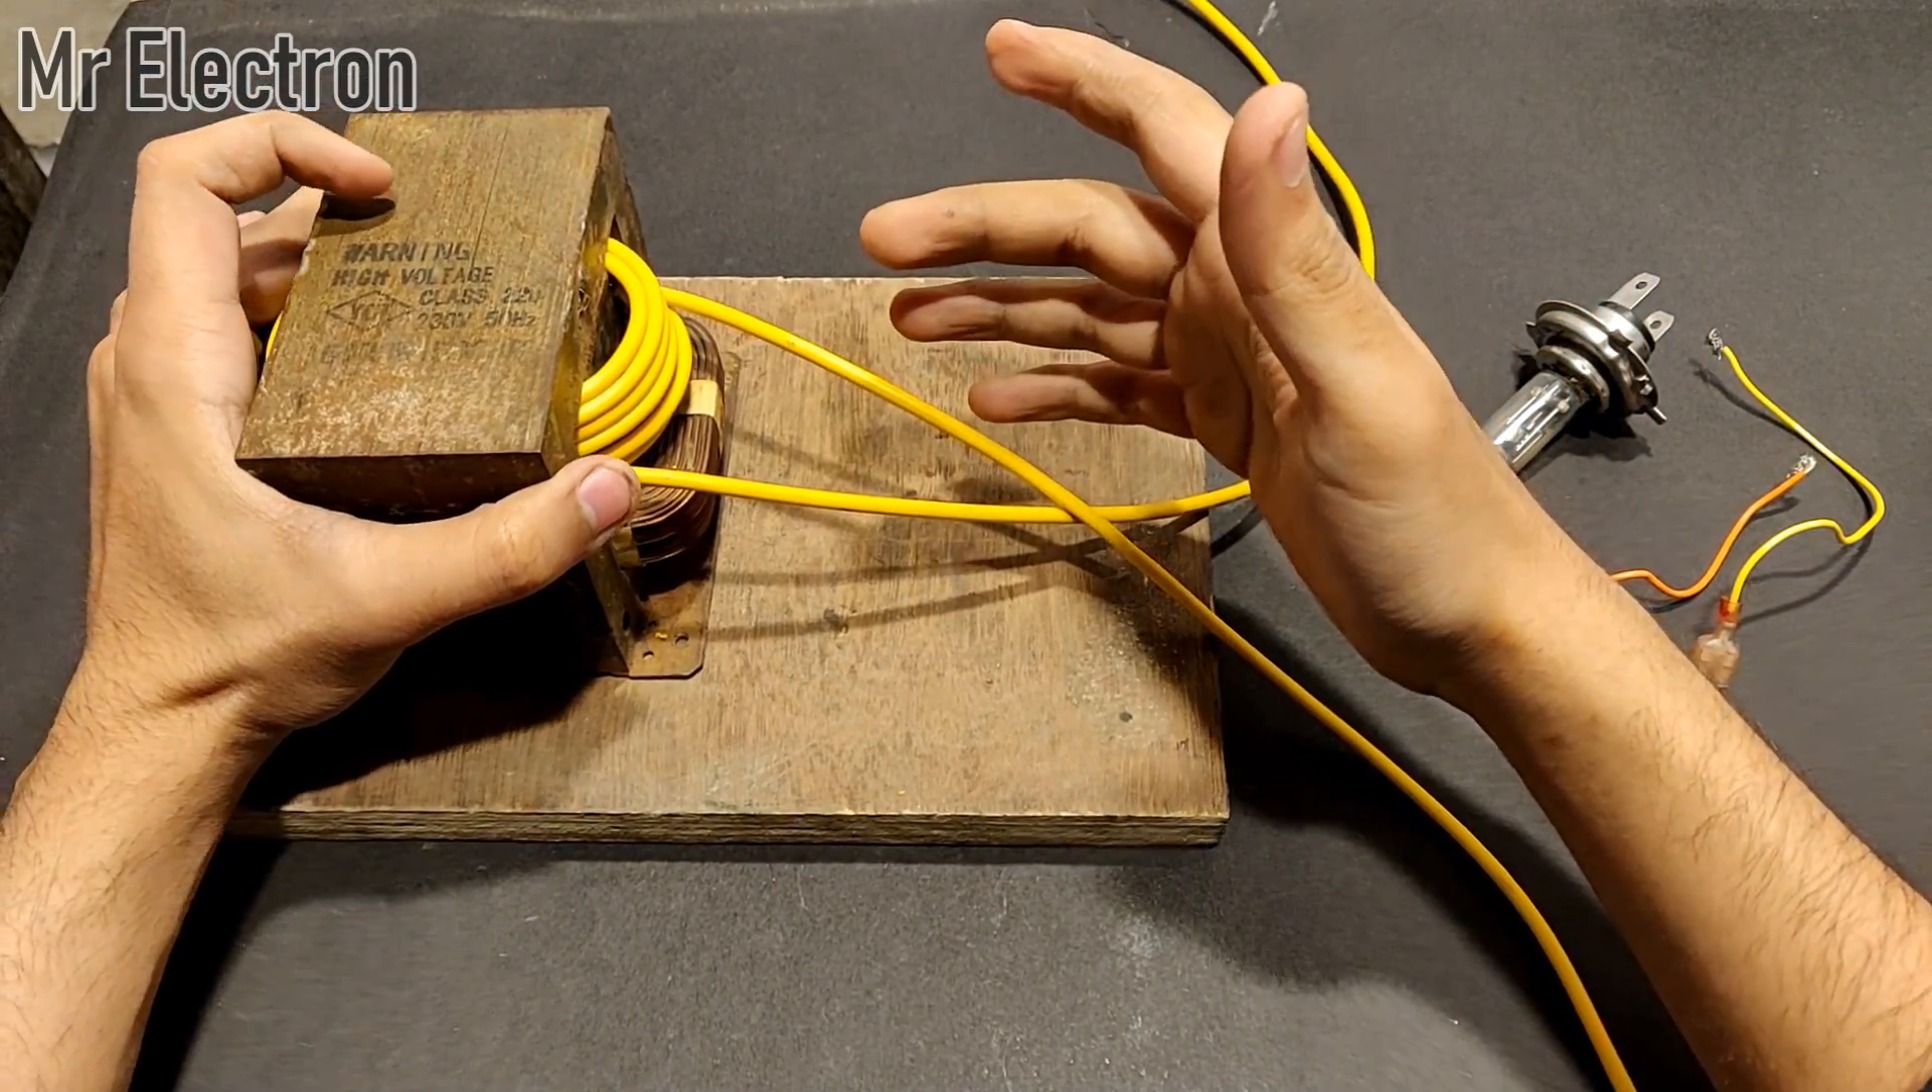So guys here as you can see I have done the secondary winding of the microwave transformer.